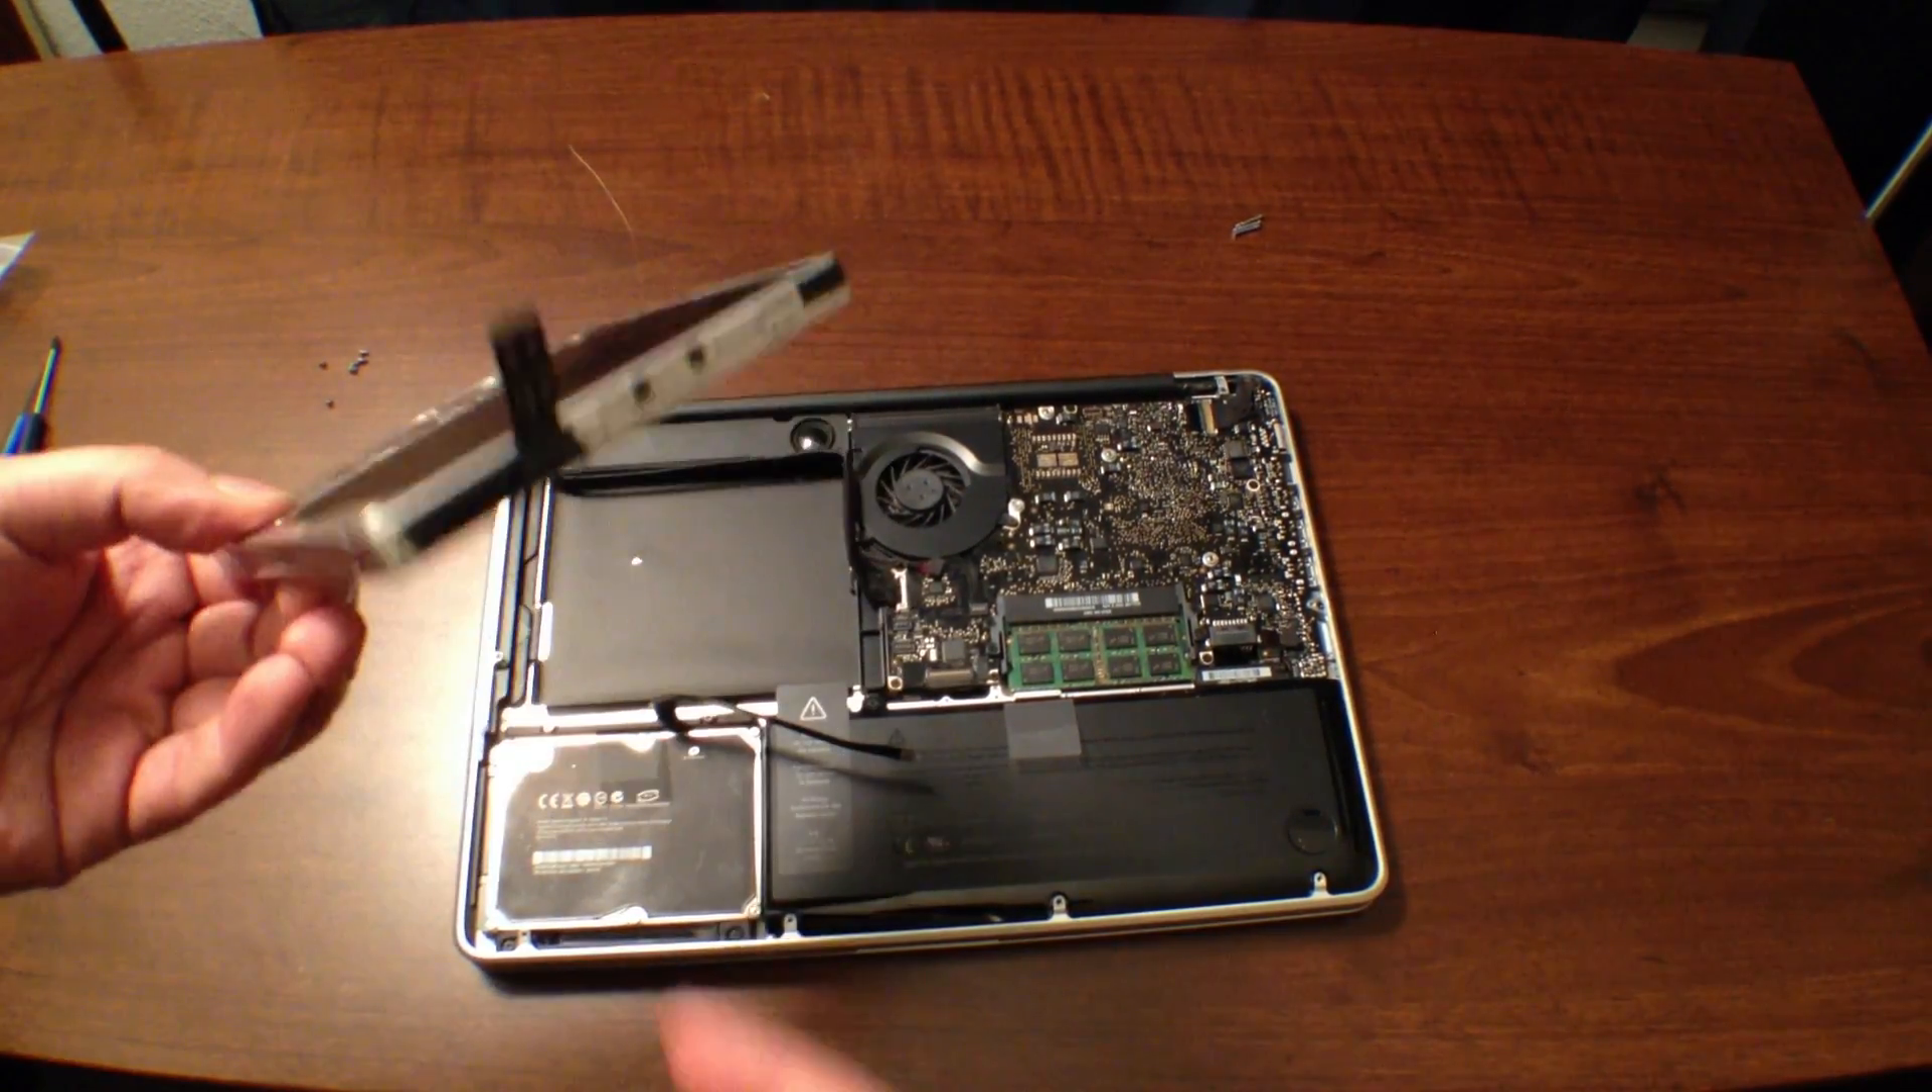There we have the disk drive. It's popped out of the MacBook Pro.